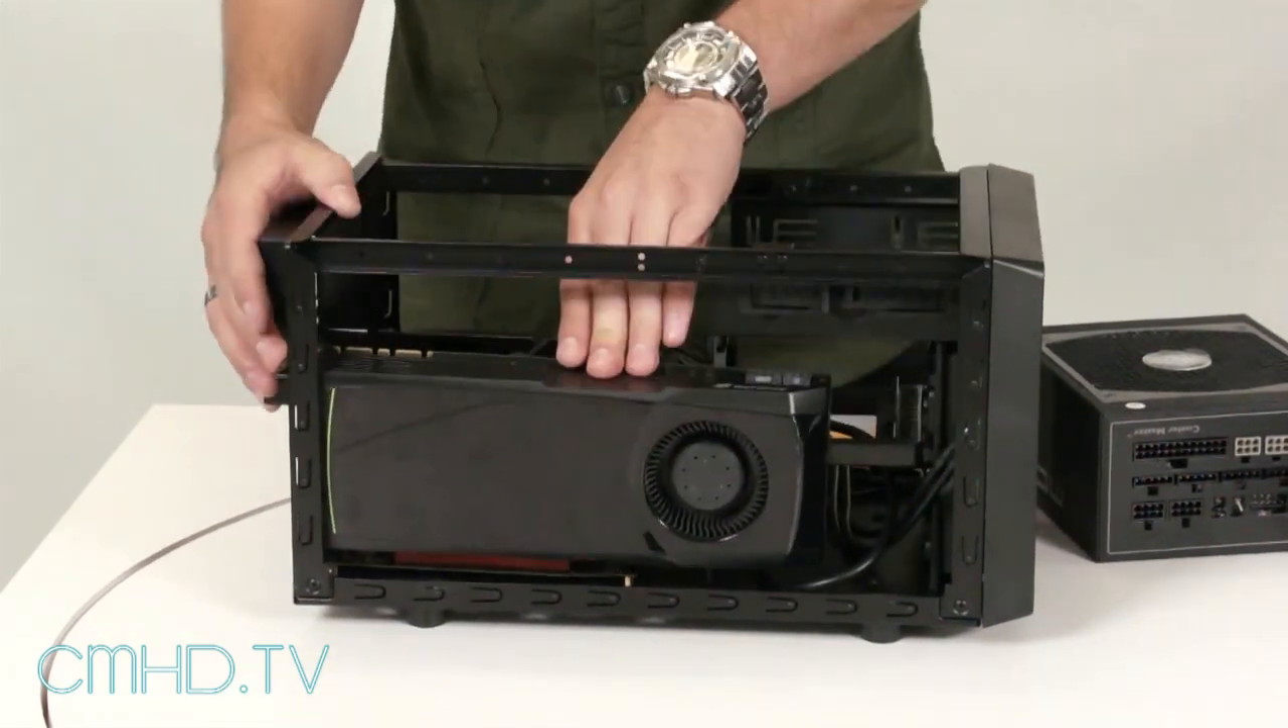As you can see the card is really long it's about three -quarters of the case length but it fits inside with no problem.